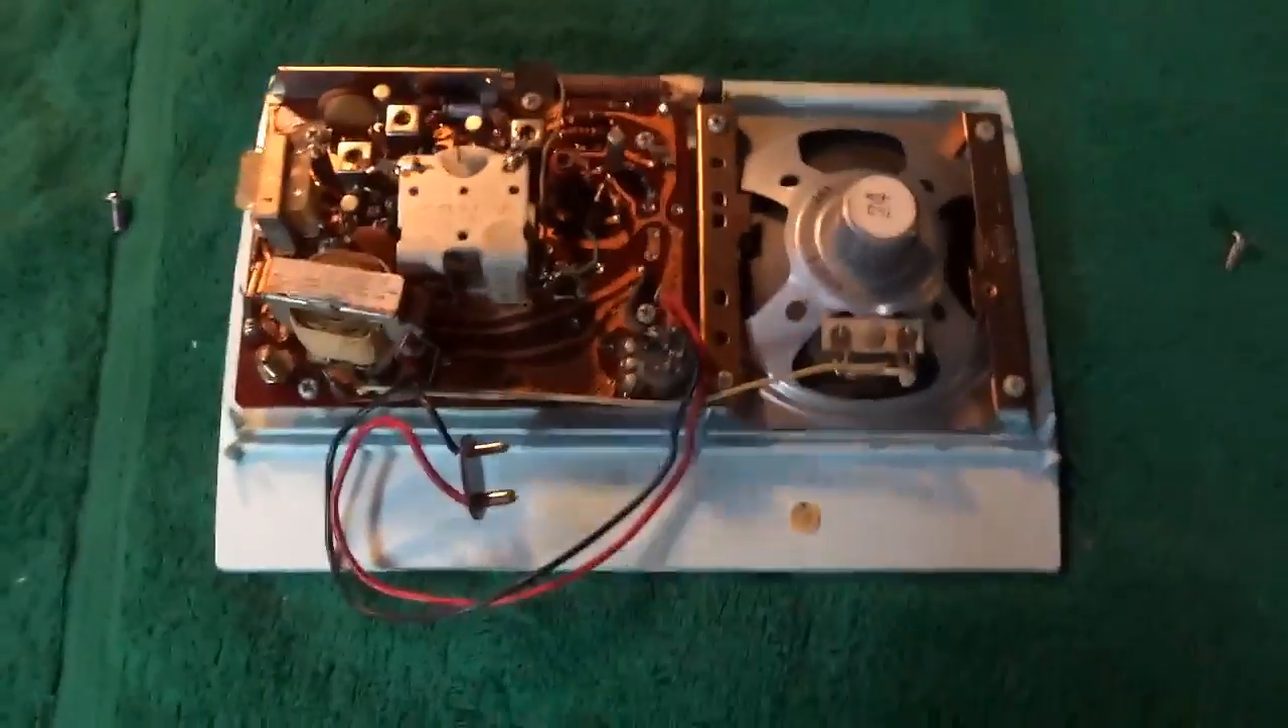The circuit board has been reinstalled into the radio.